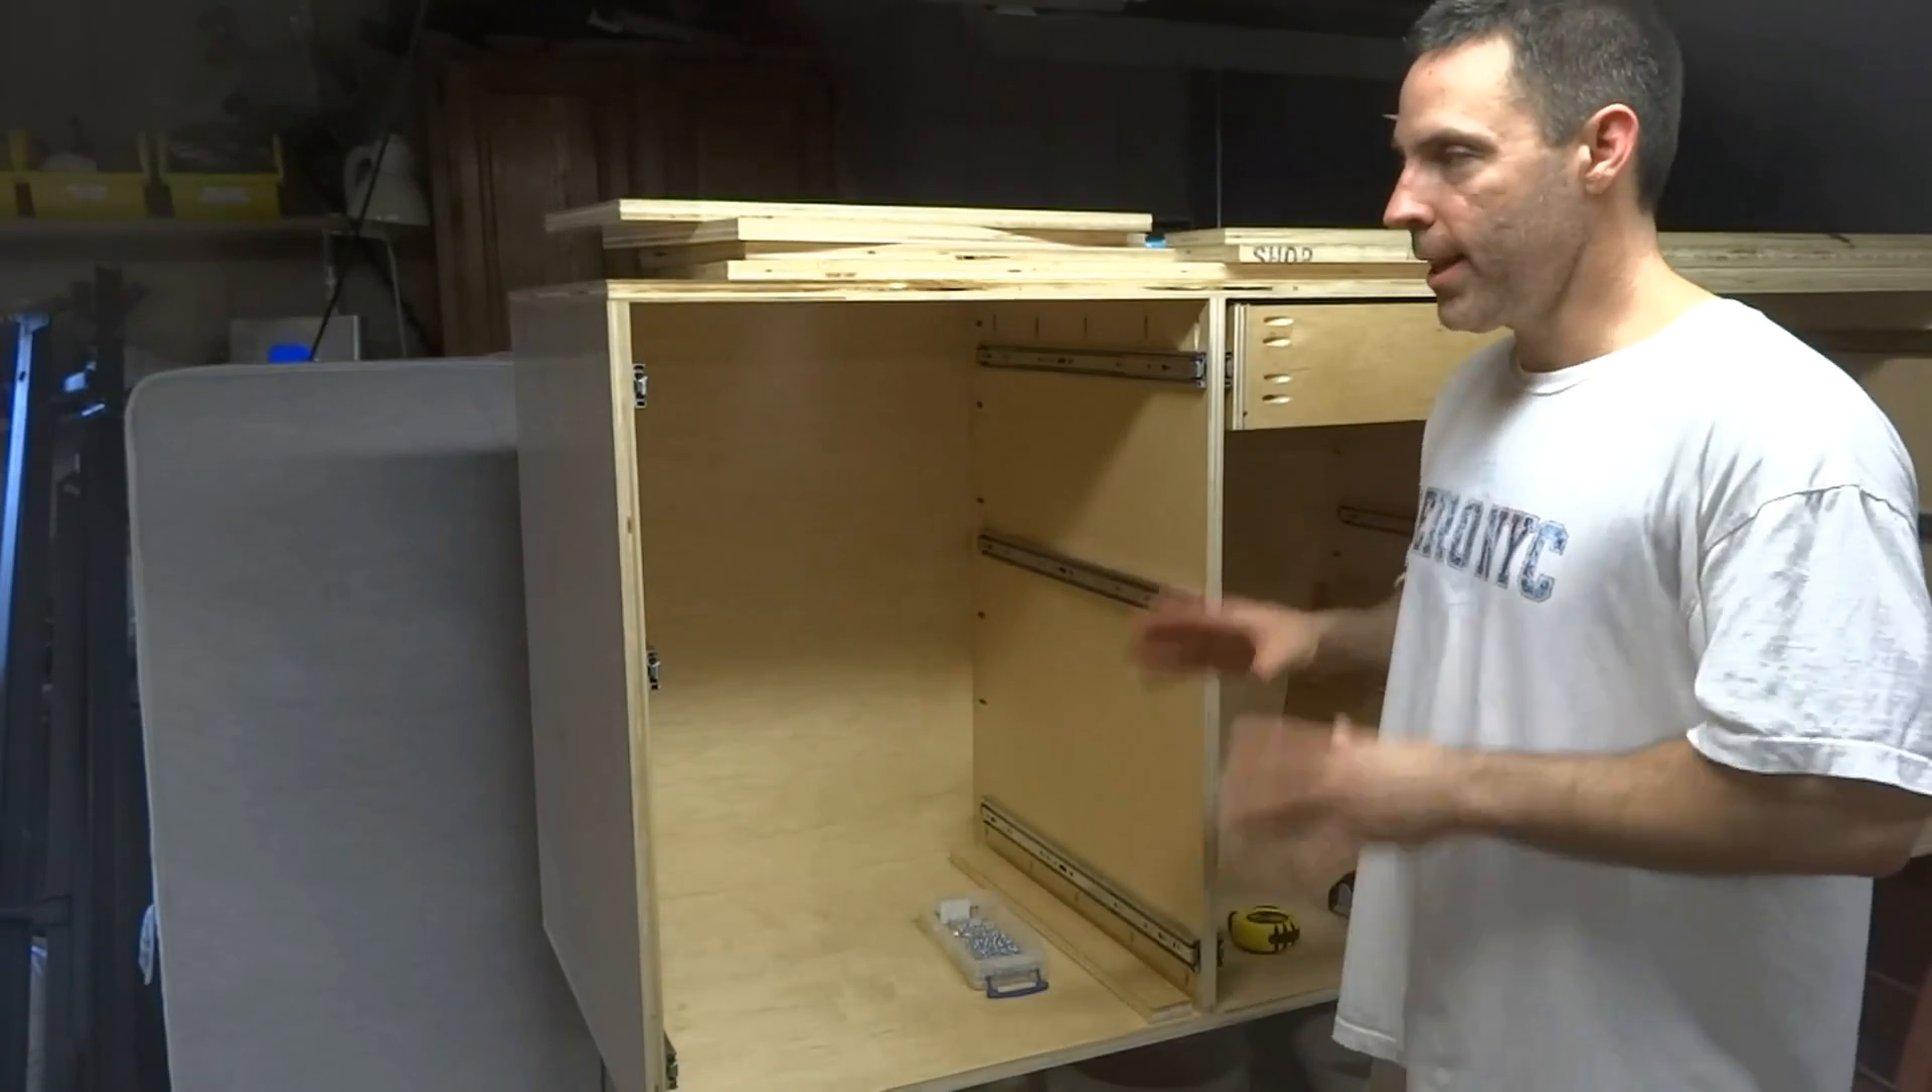I've got all the drawer slides in and it literally took me about two minutes to get these in using the spacer blocks that I cut previously.